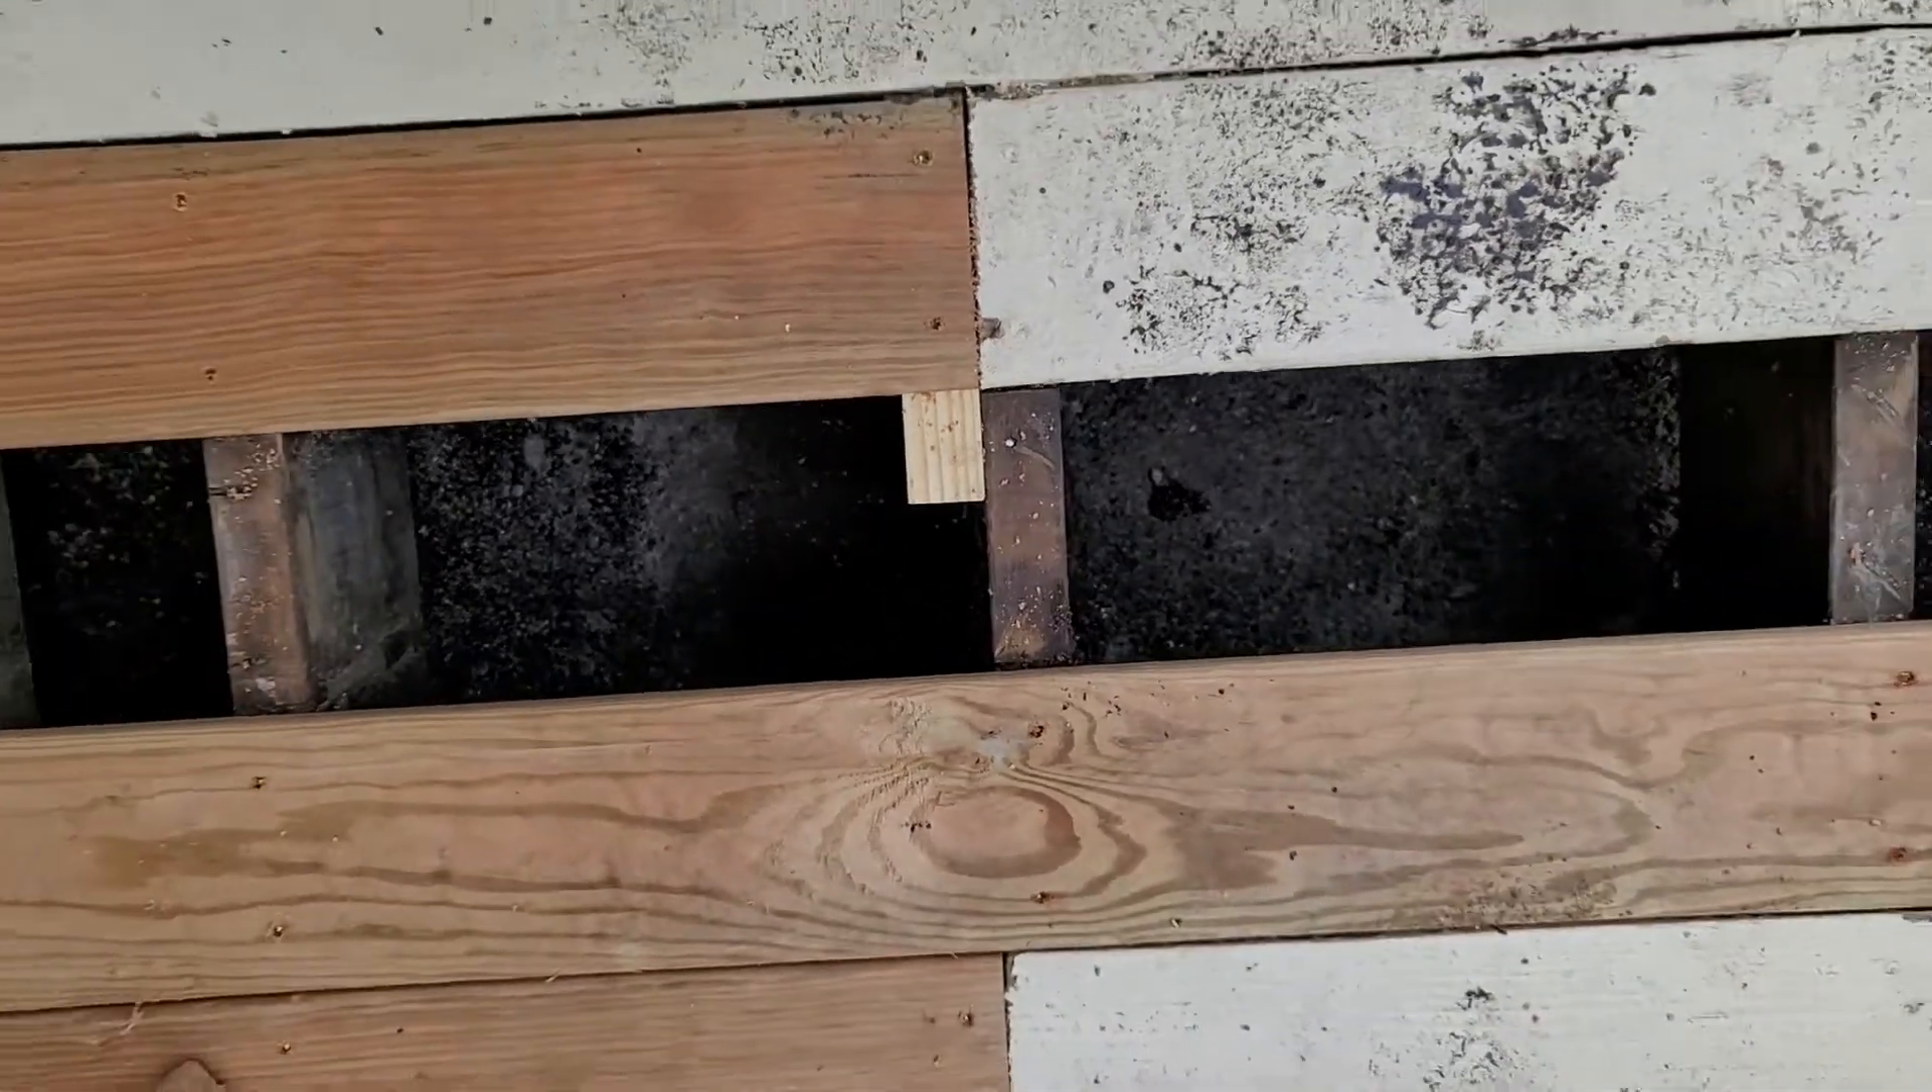Obviously the brace doesn't go all the way across.